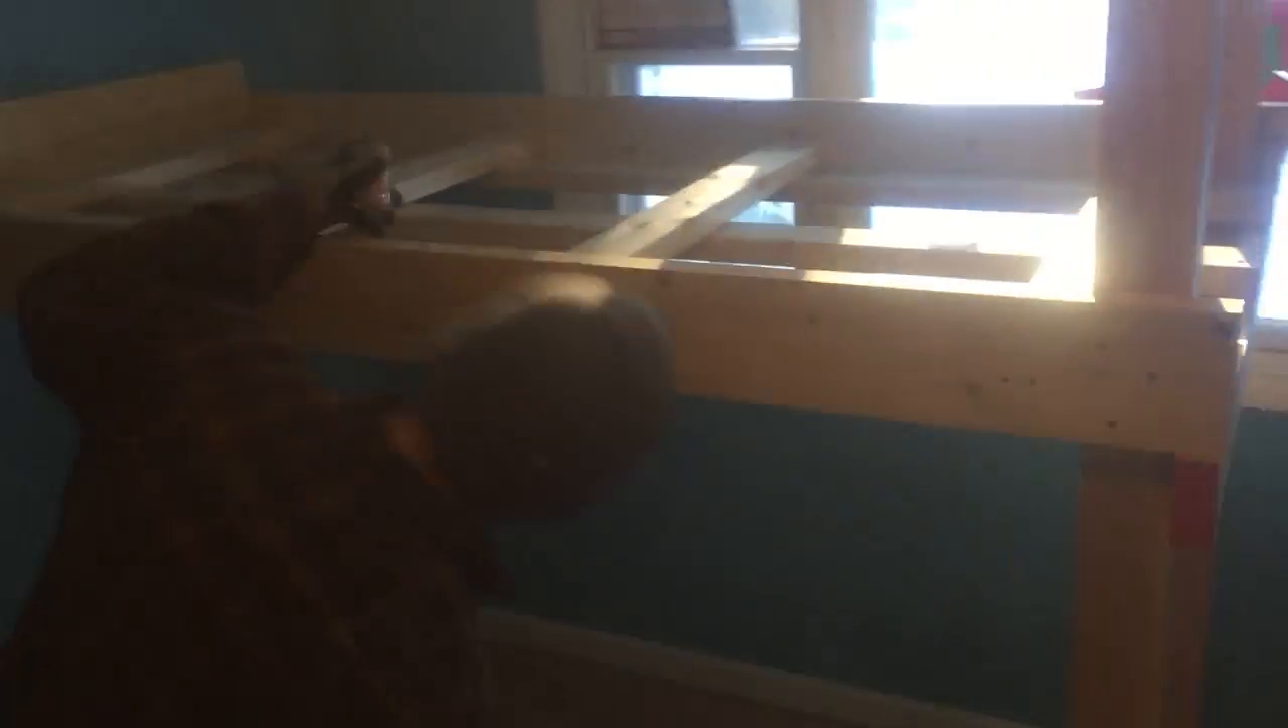You'll see here we got most of the framing done.